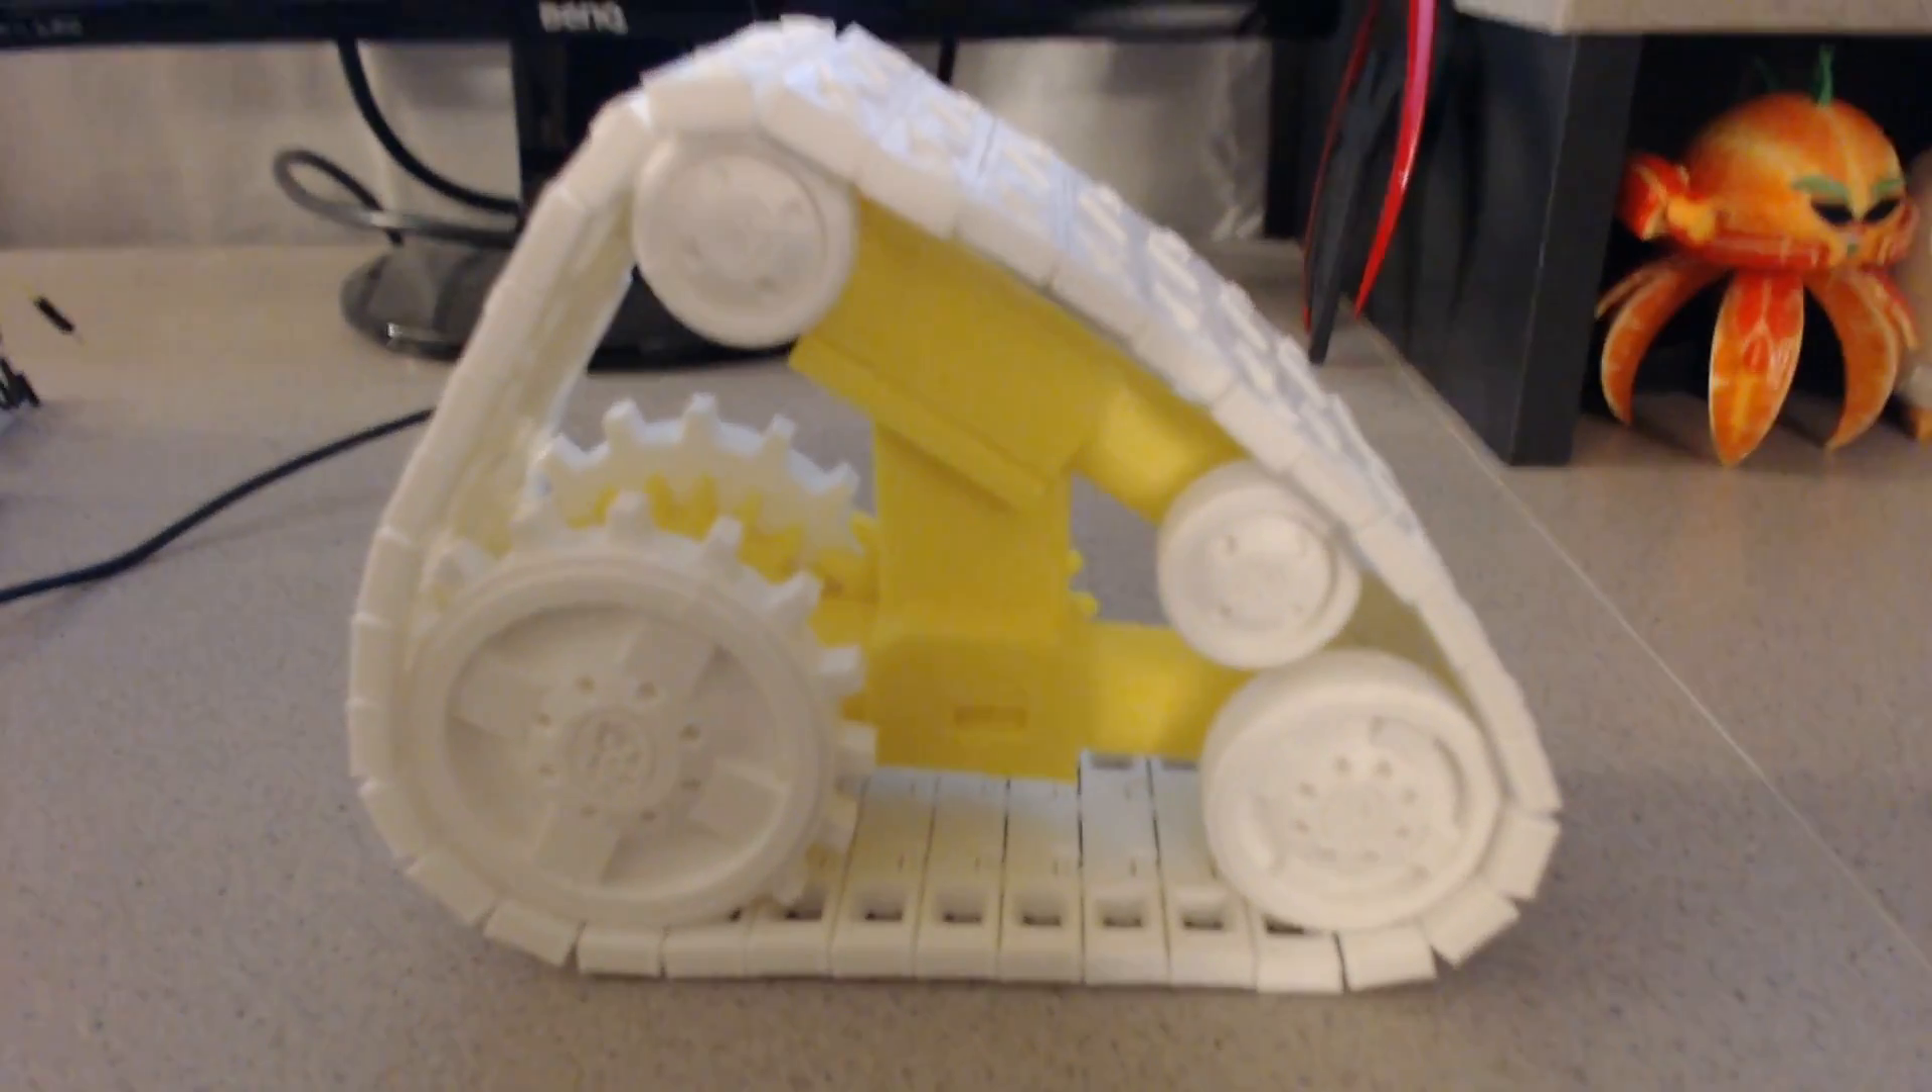Okay guys, well, this is the completed wheel system. It's all glued together and everything.